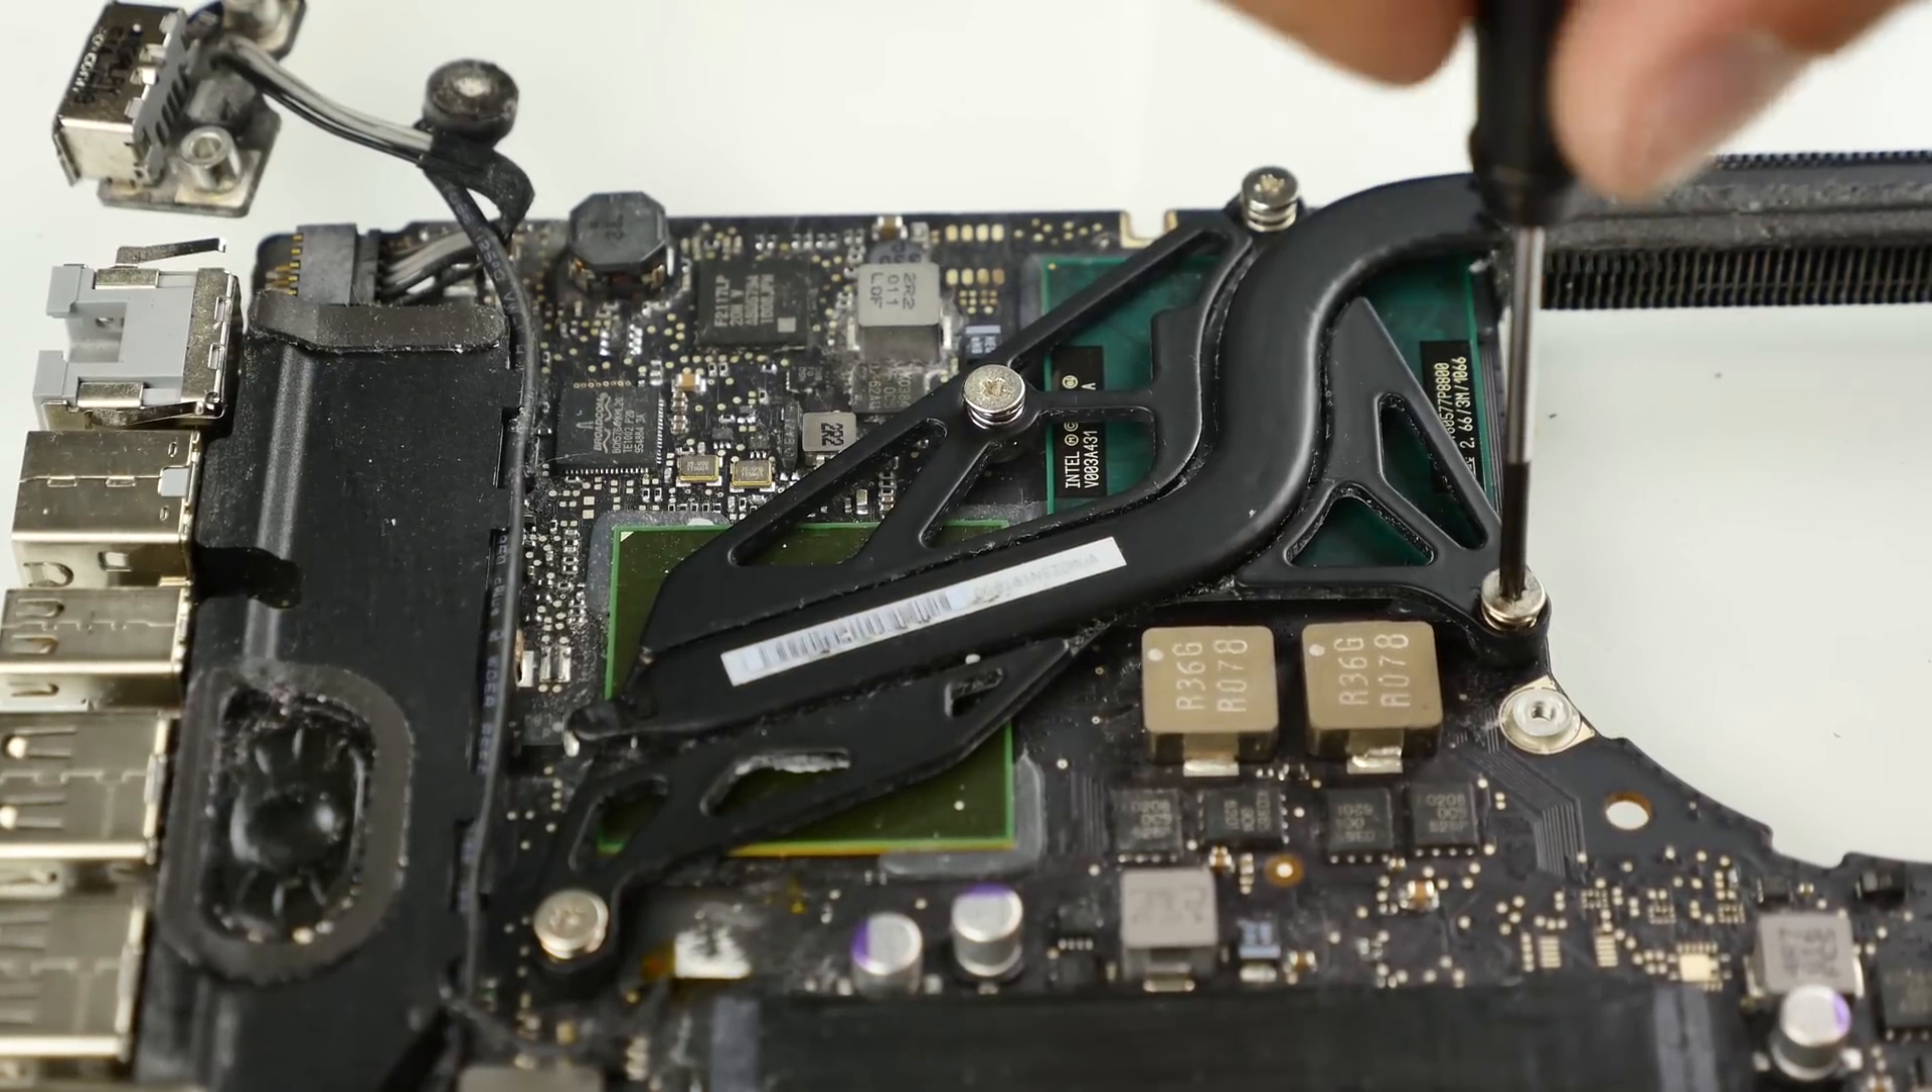Here's now the motherboard the heat sink is mounted and it's almost dust free.